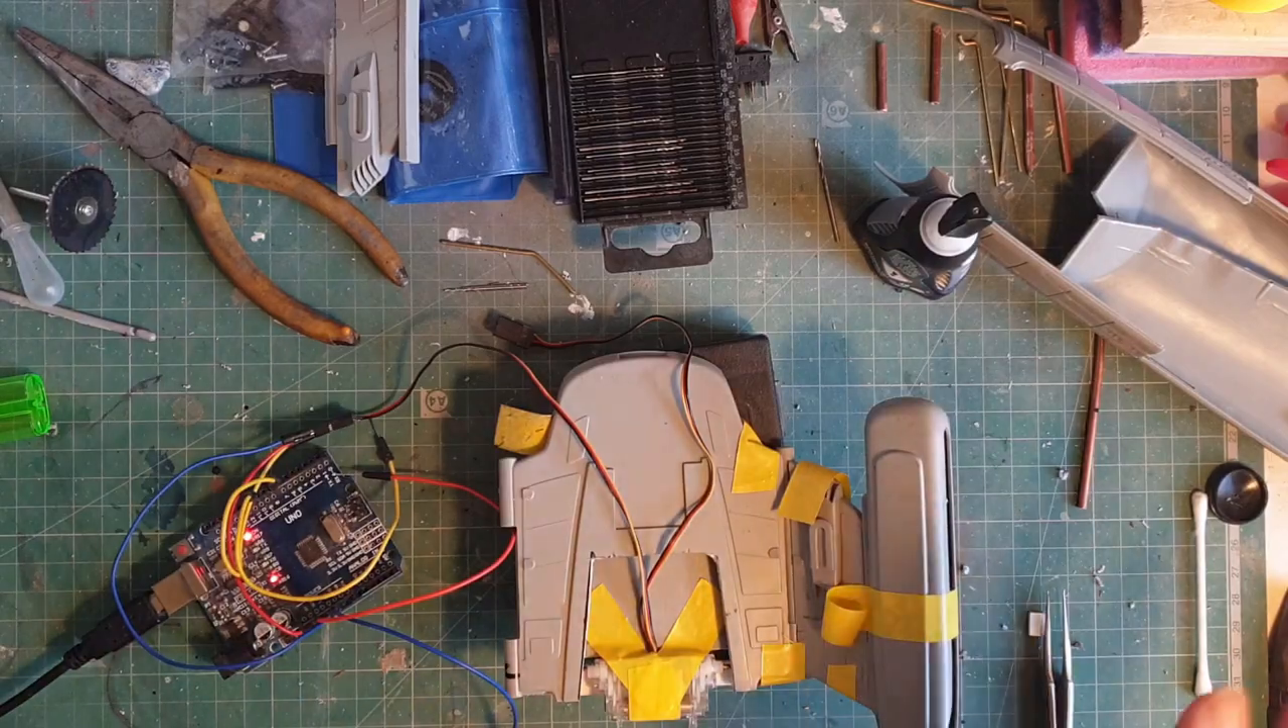I'll undo this tape. Because it's all only taped together. At the moment.